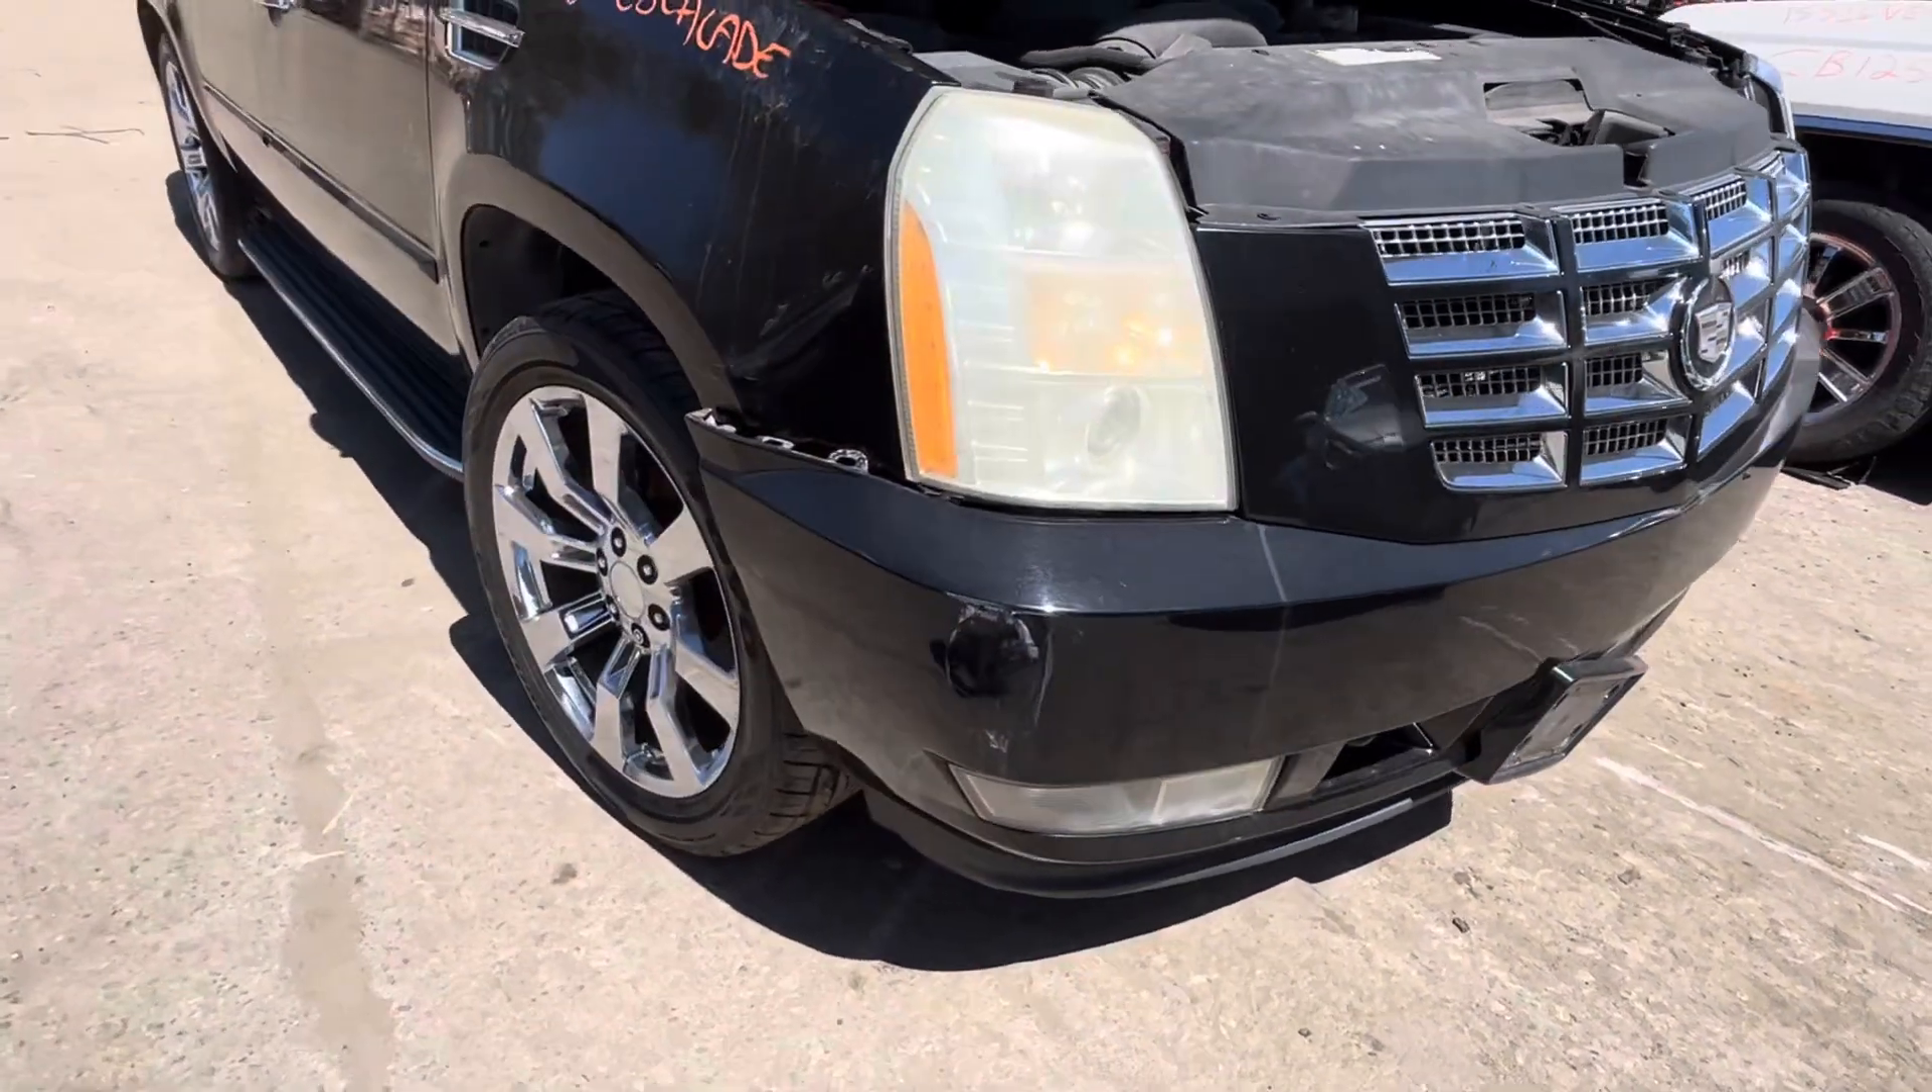Bumper's just sticking out a little bit.